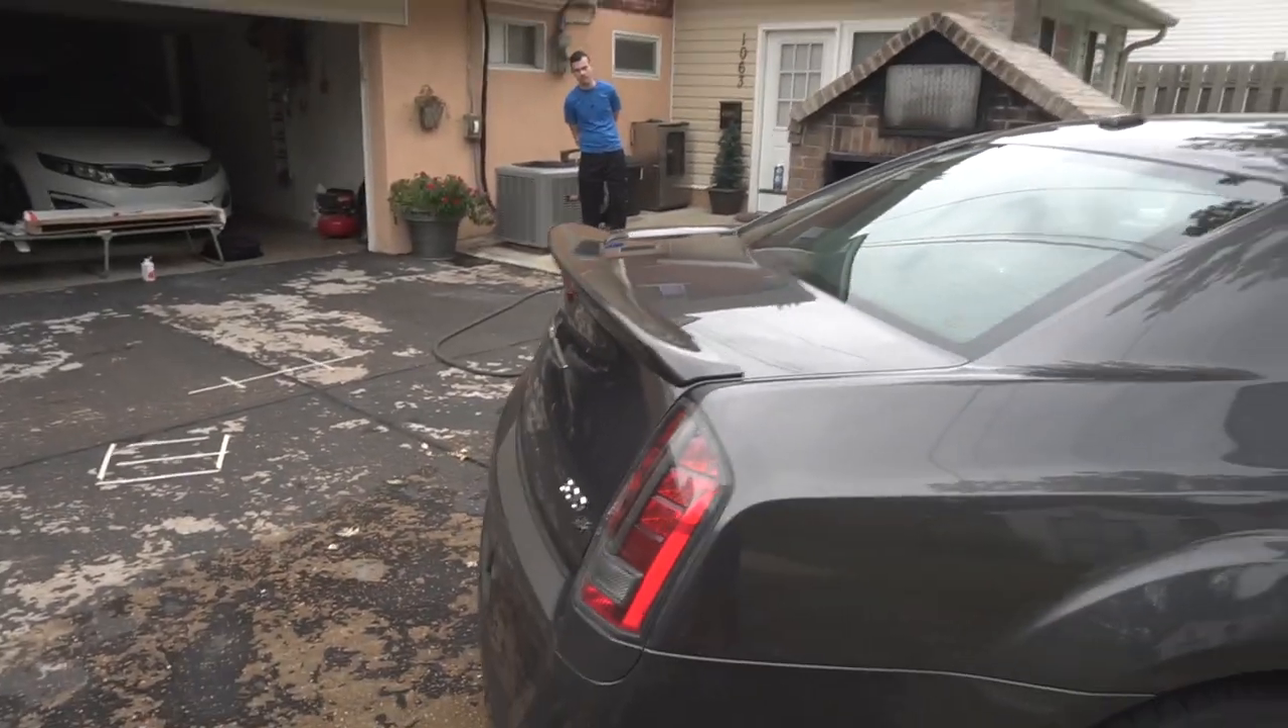All right guys we are done with the trunk lid spoiler.